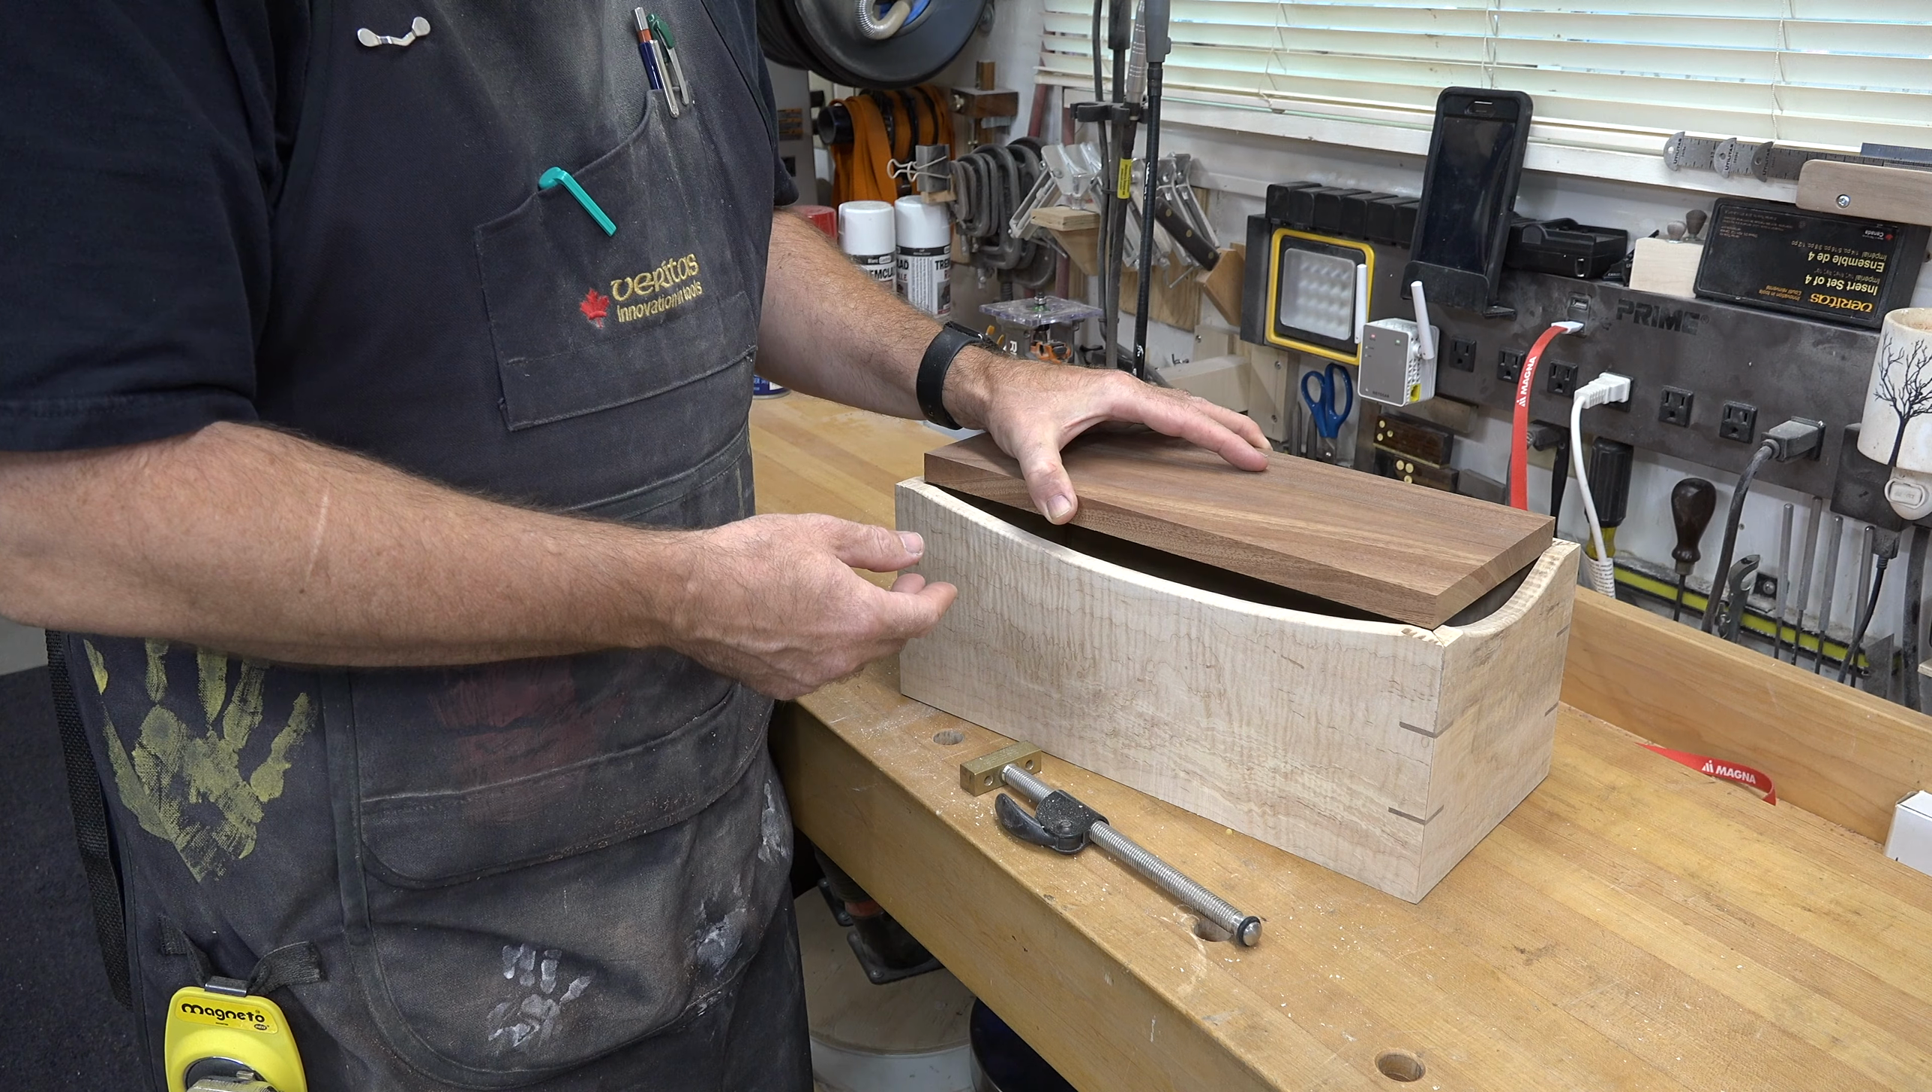The problem is is that when you sit it in place in the opening it sits proud of our arches and that's not what we want.